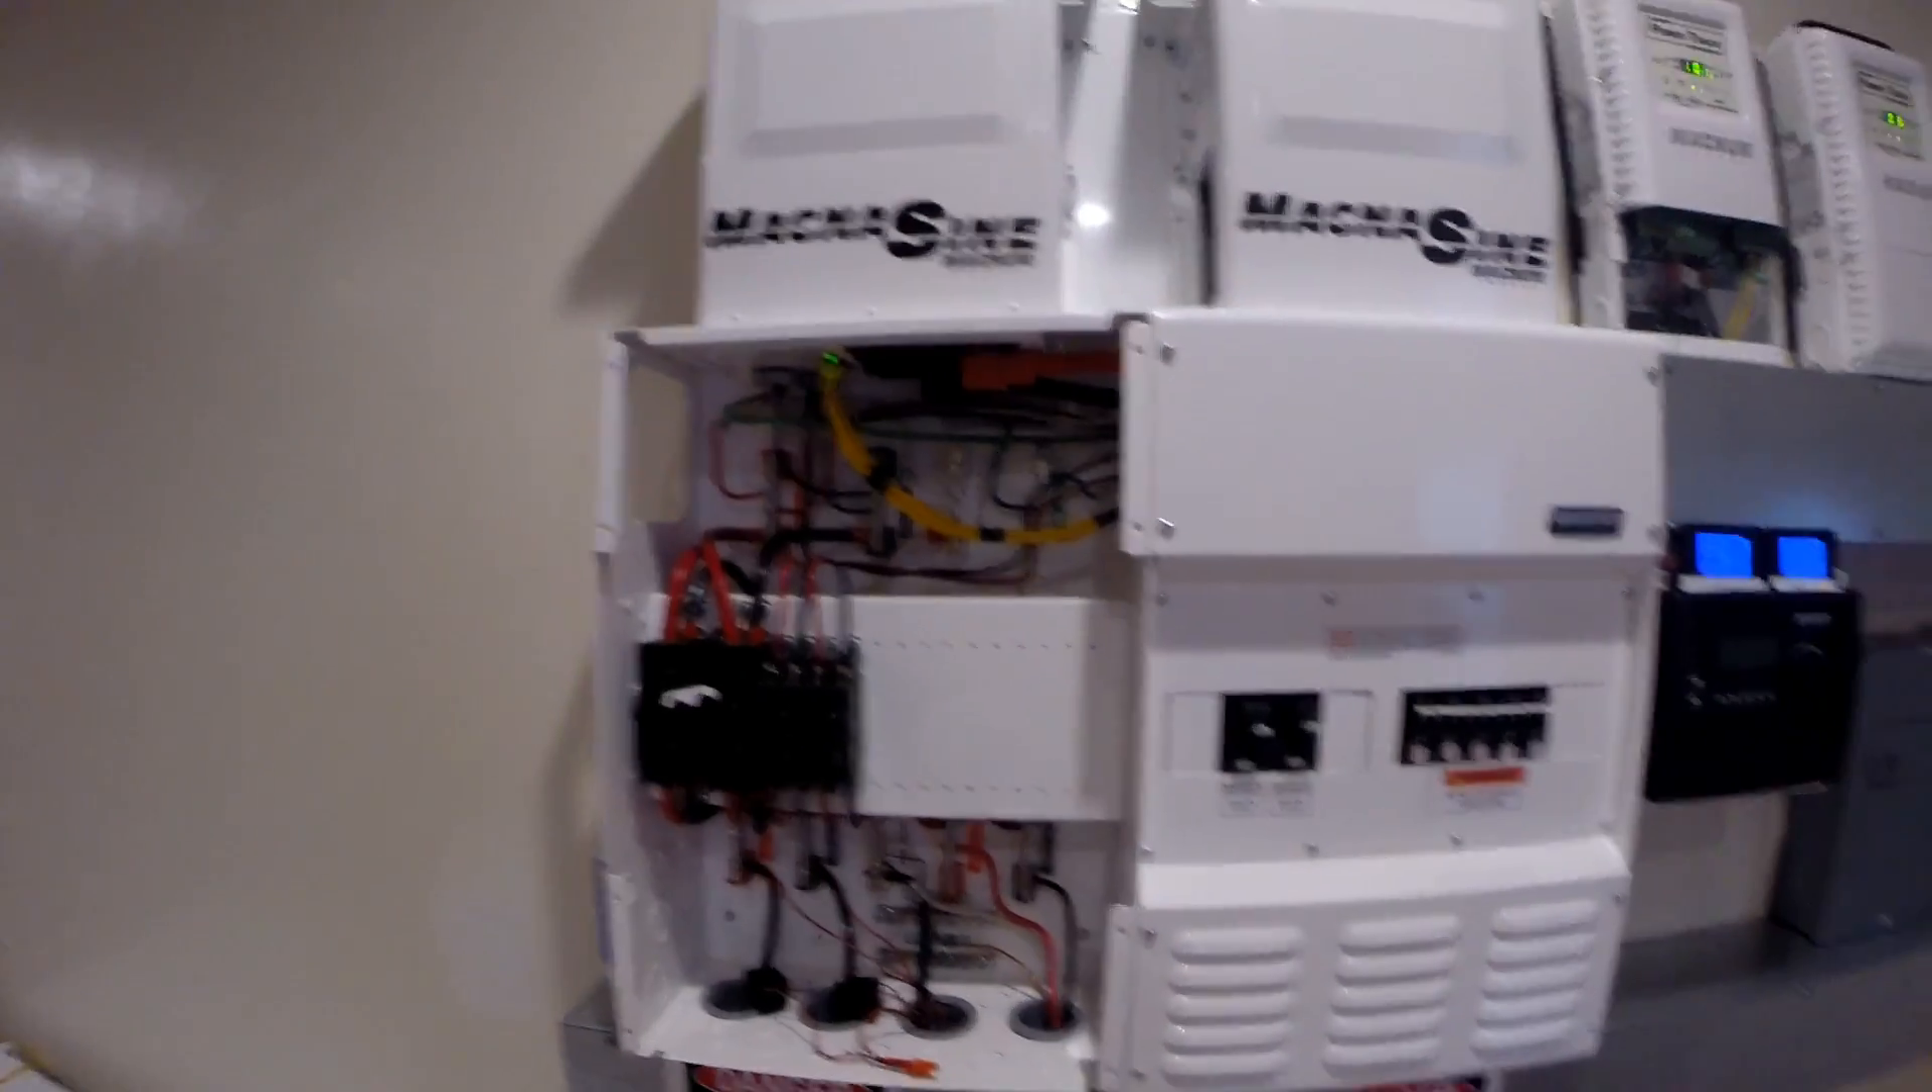So i got one panel off i gotta take off this other panel.